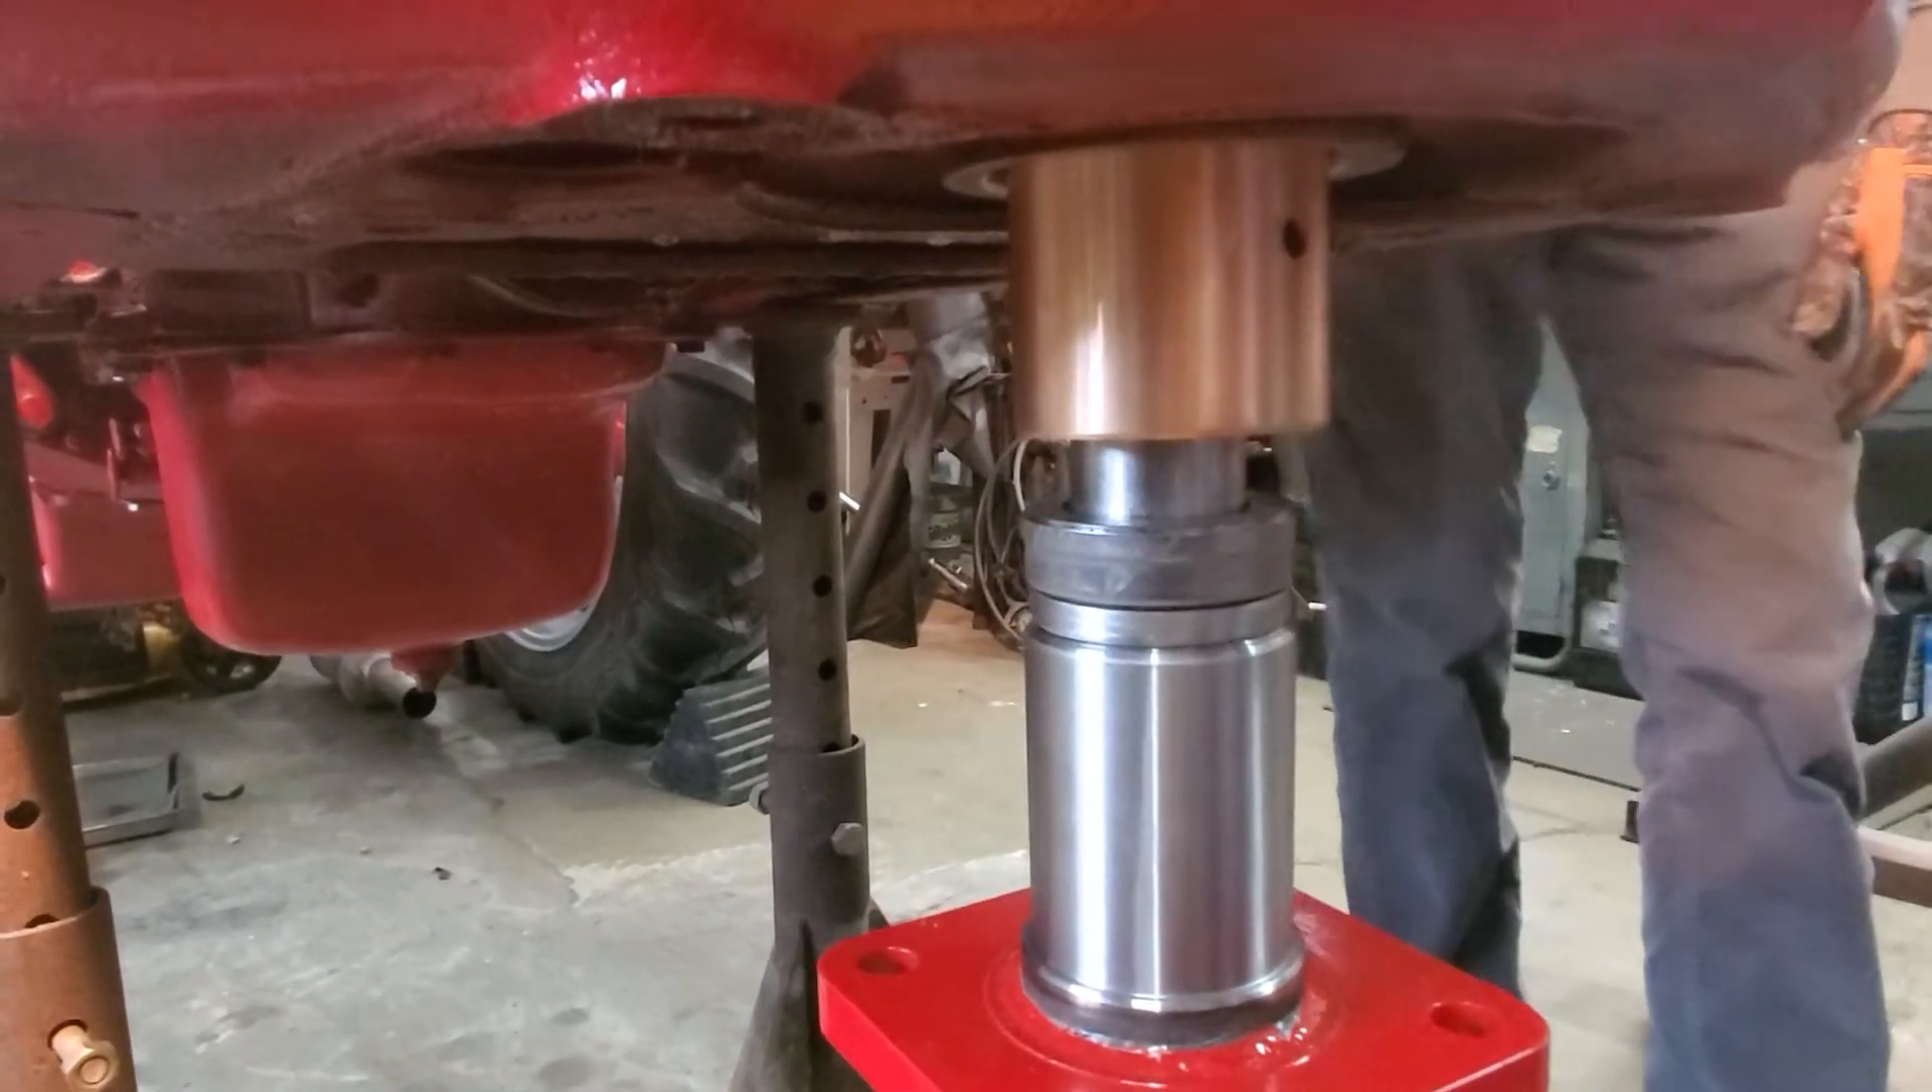We've already pressed the bushing in just a little tiny bit.